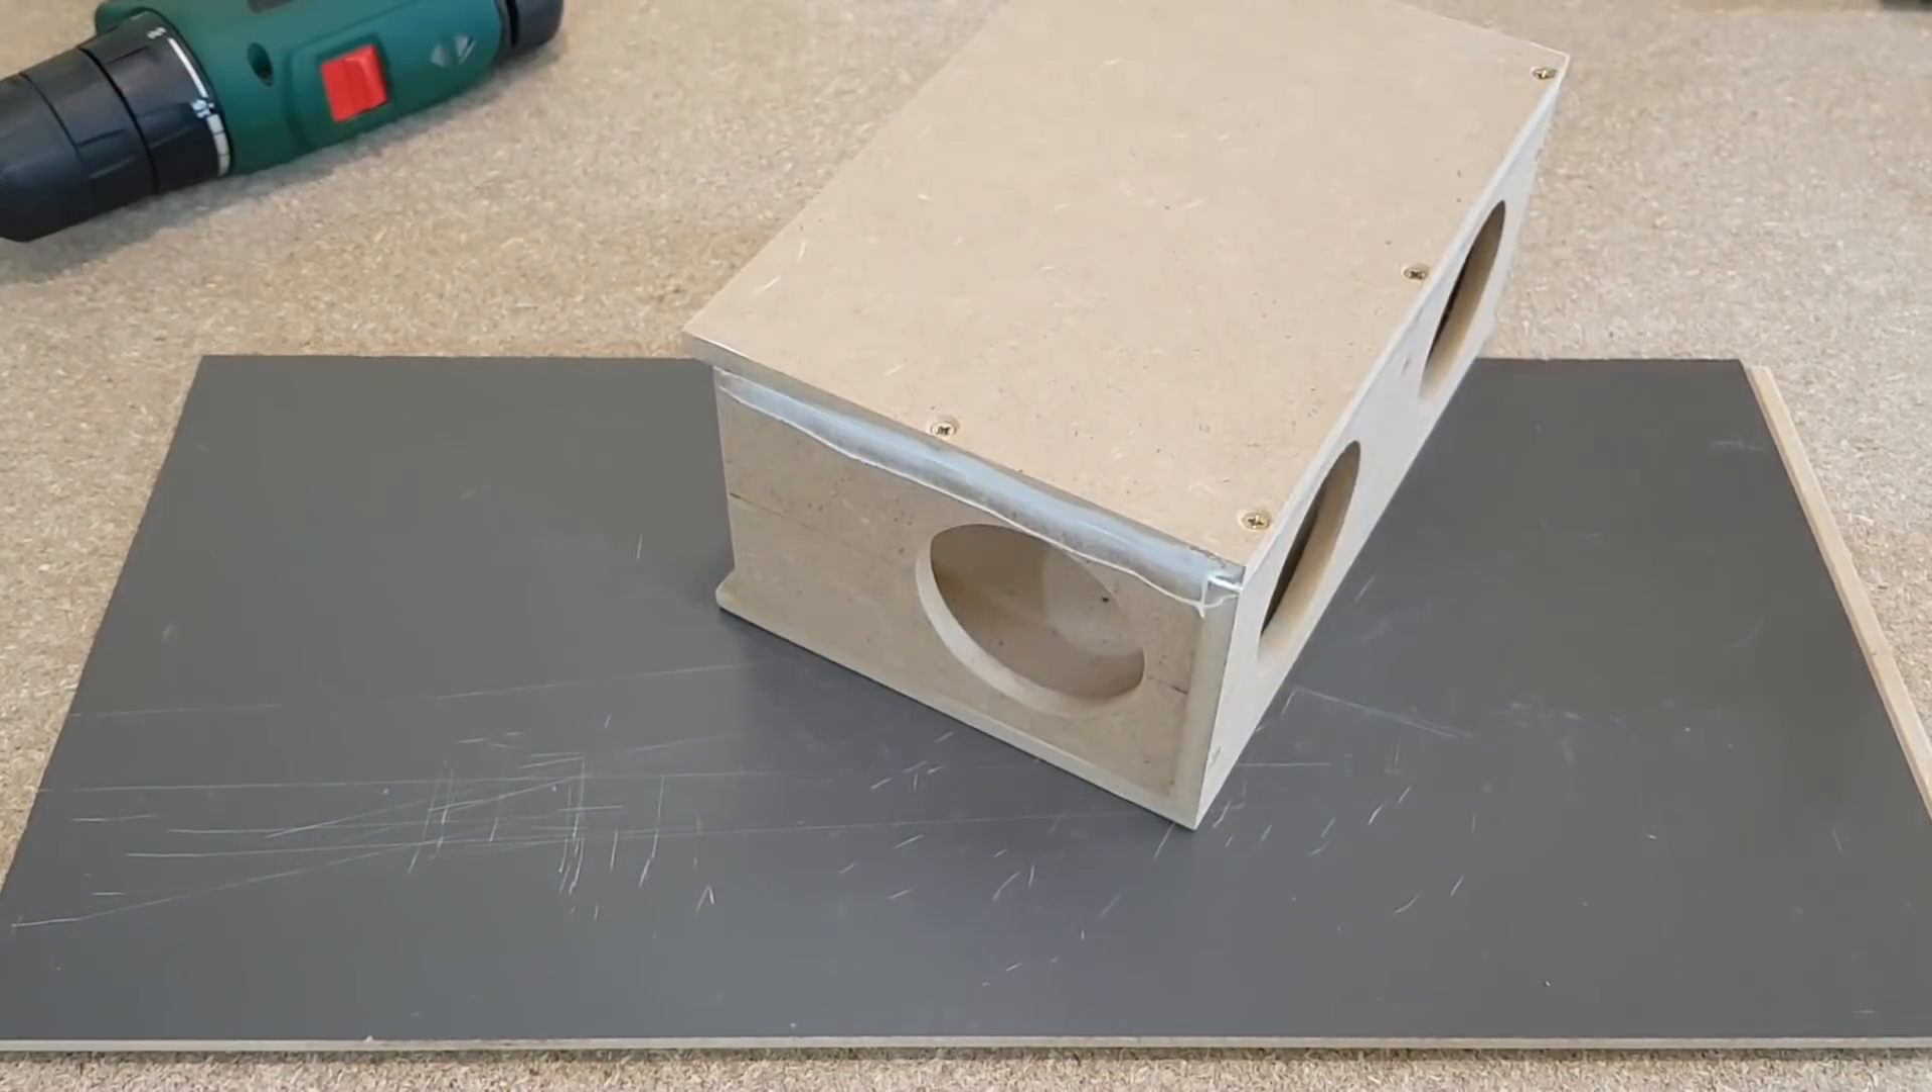The top cover is glued in position, all the screws will be tightened, and the glue is squished to the side, nicely.